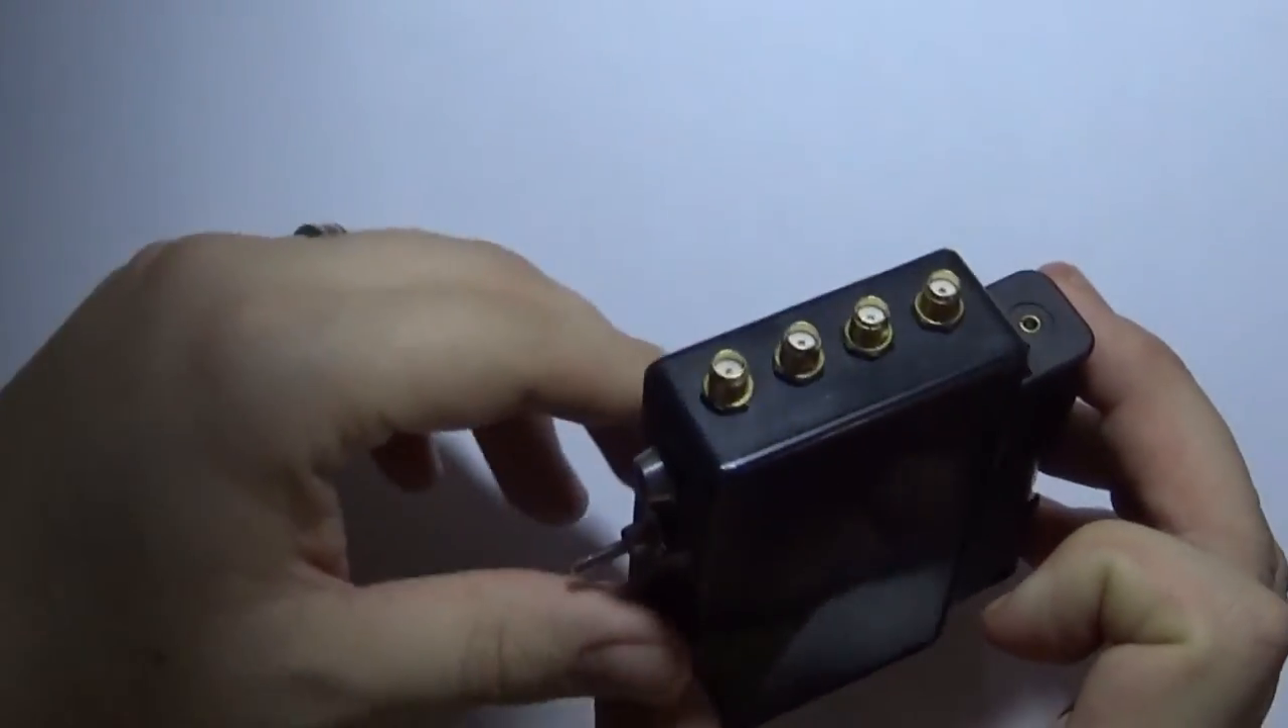But as you can see it's not completely finished yet because we don't have any antennas.